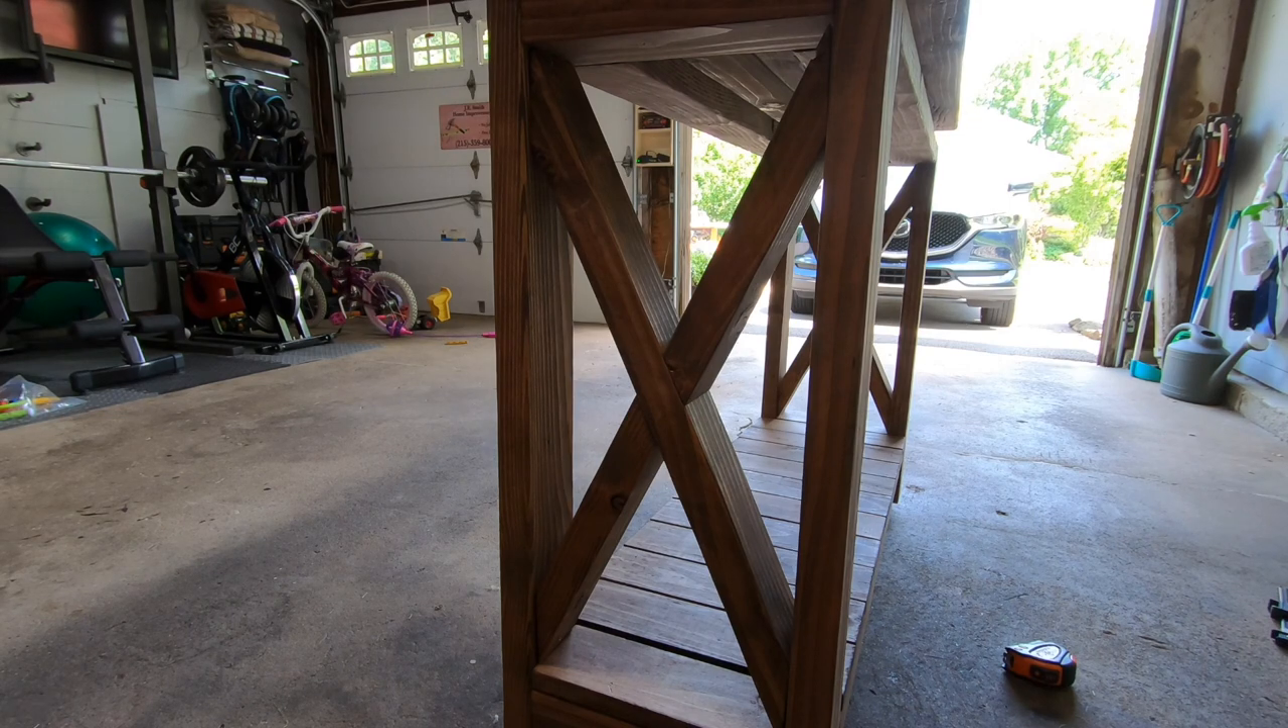The x's are done now i just gotta screw the top on.